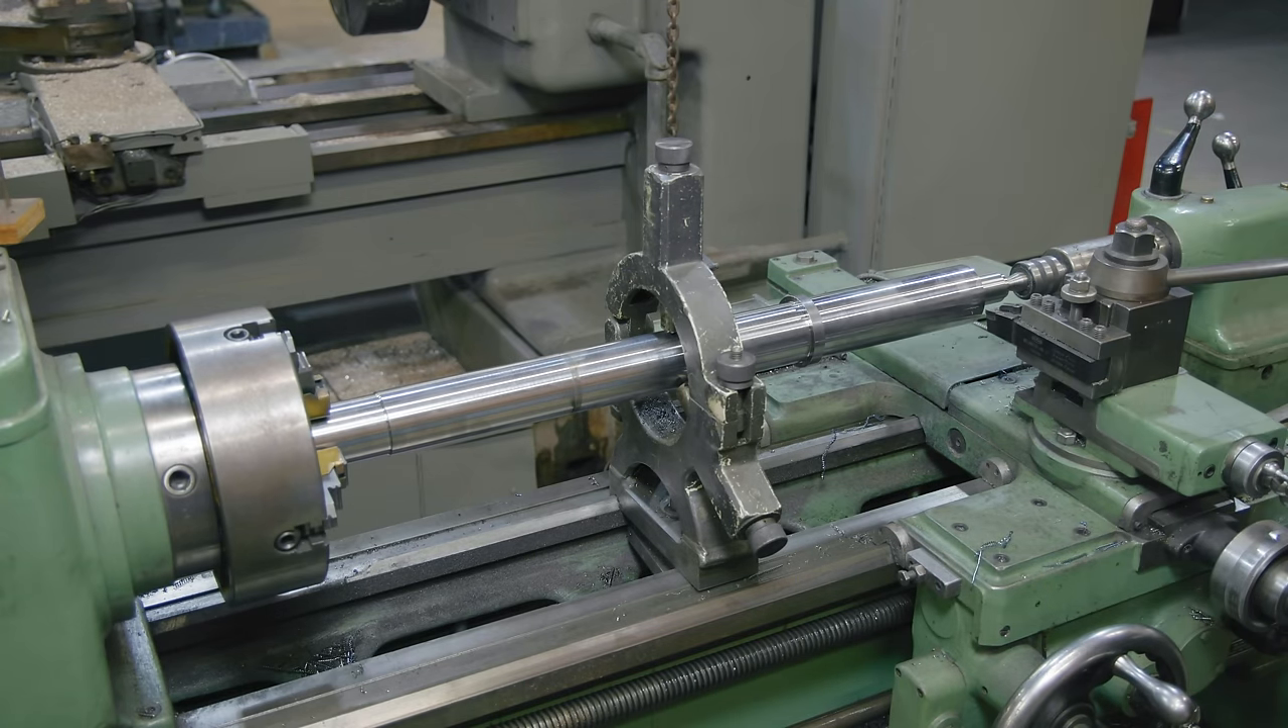Got the steady rest in here to give us some additional support in that center section.